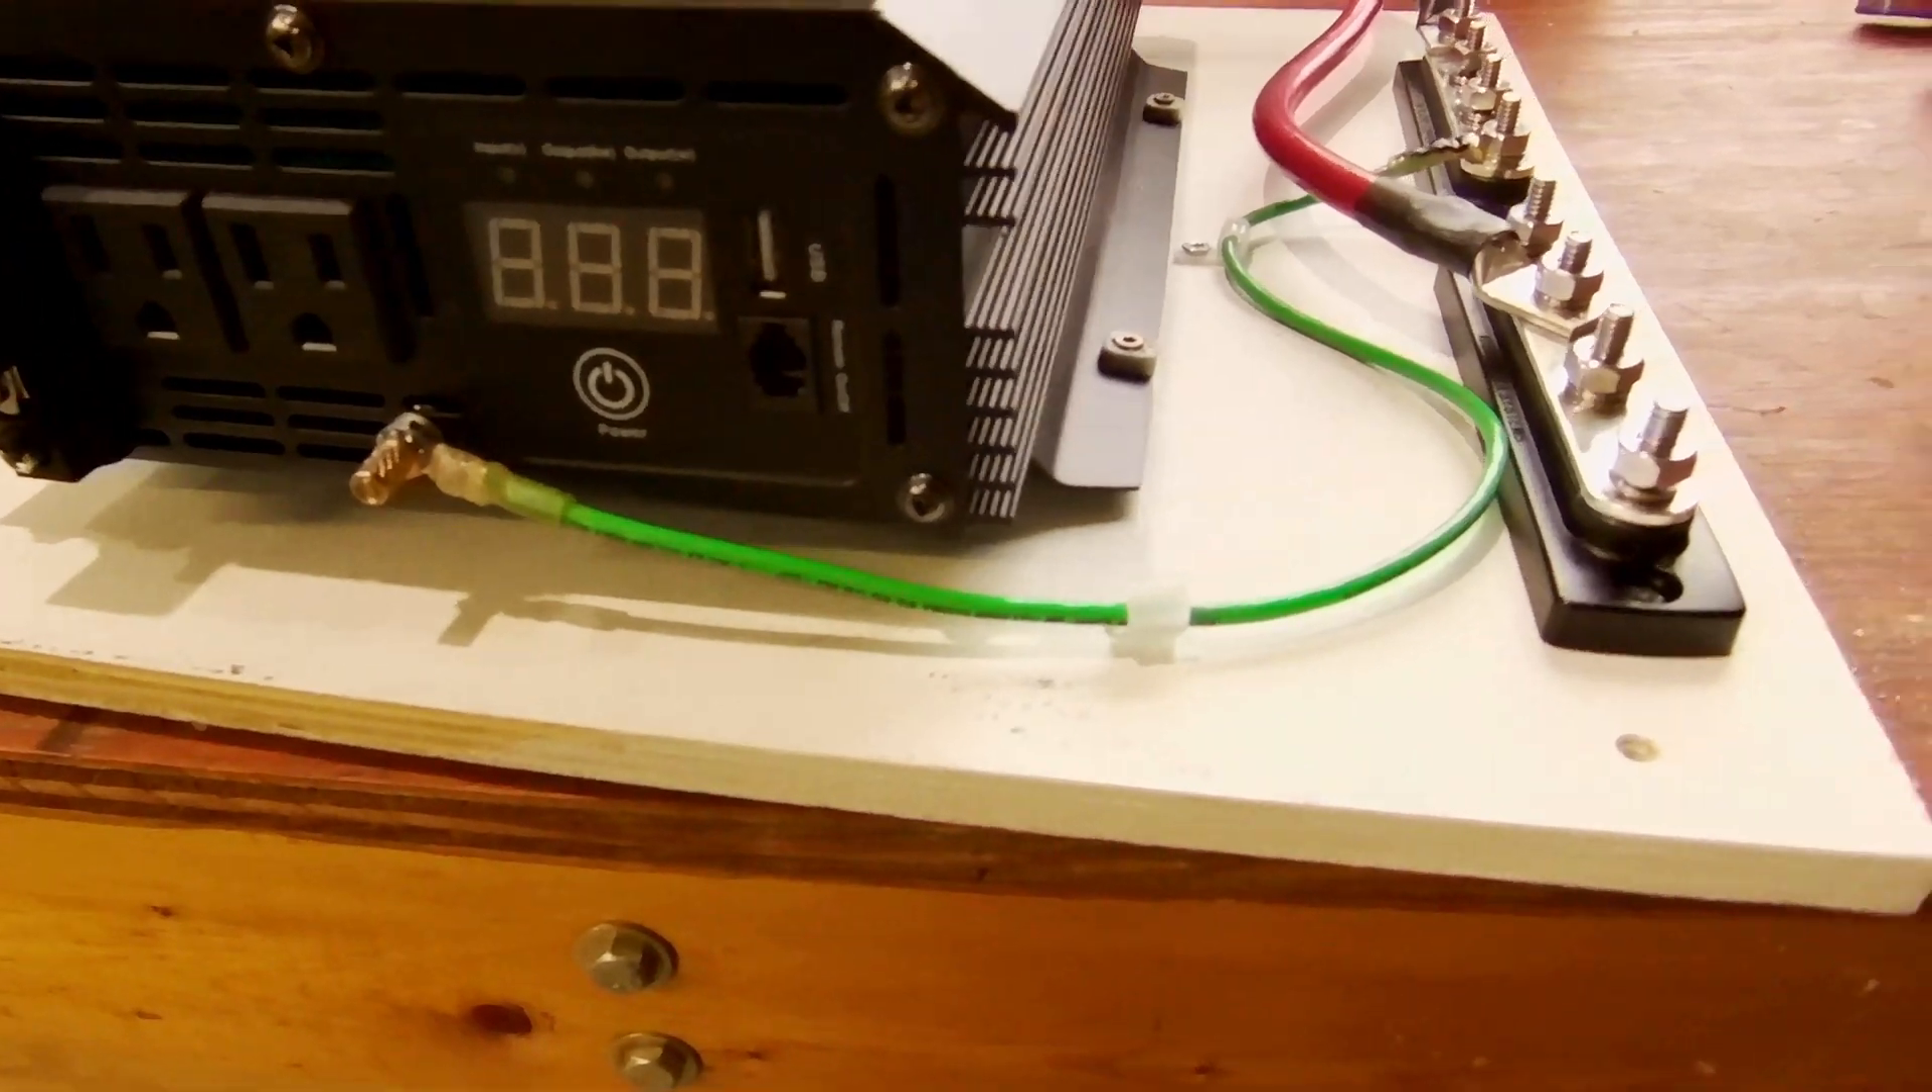This is the inverter chassis ground going over to my one of my negative bus bars there.